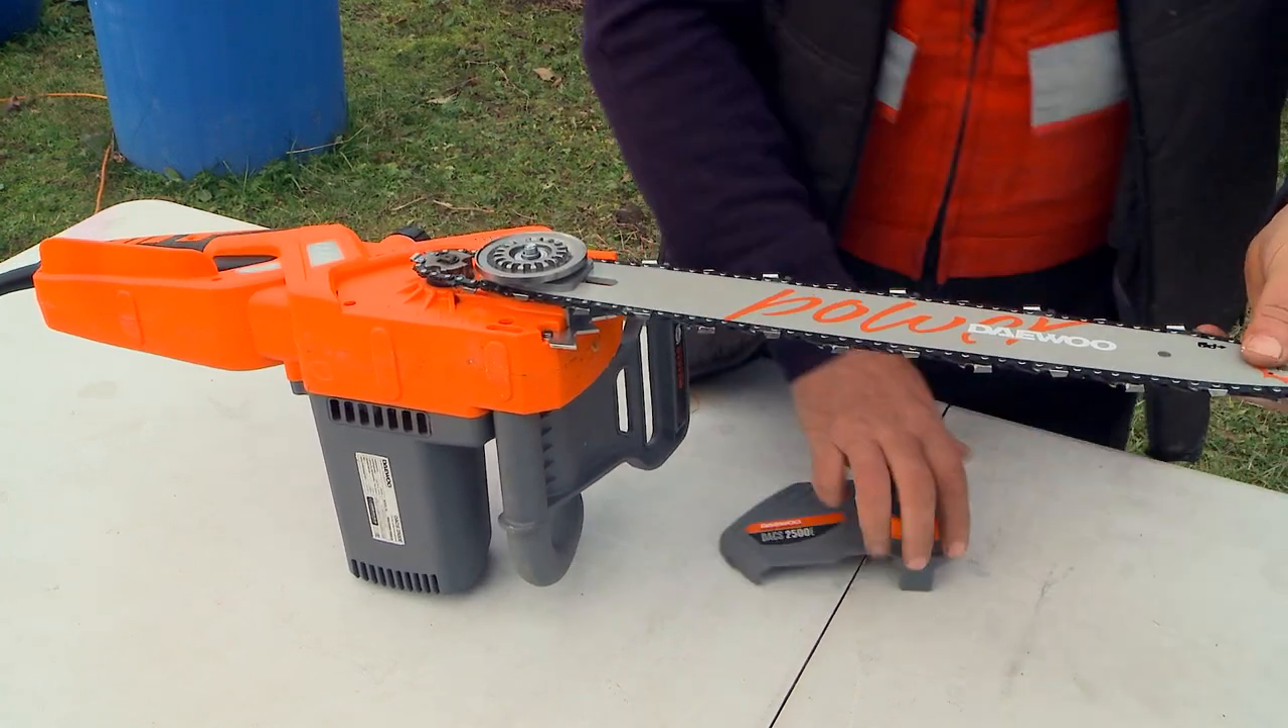Цепь мы подтянули. Теперь нам осталось поставить крышку.